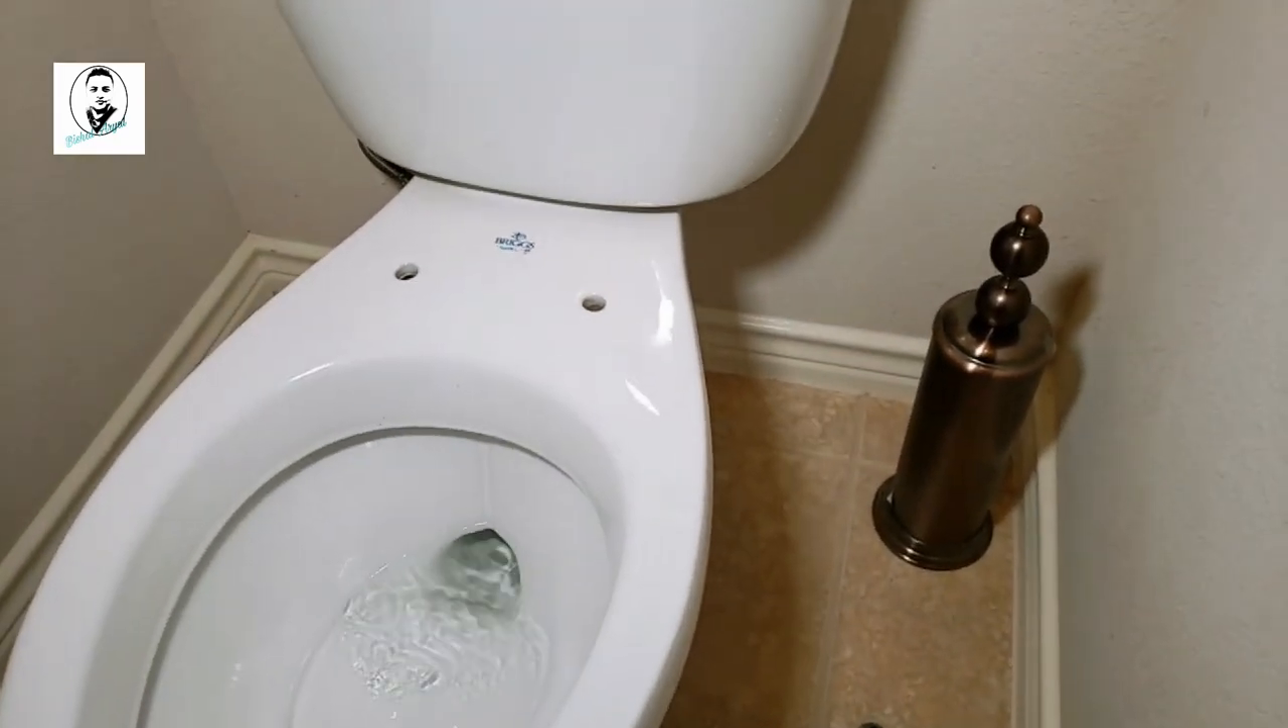Now the seat has been removed.